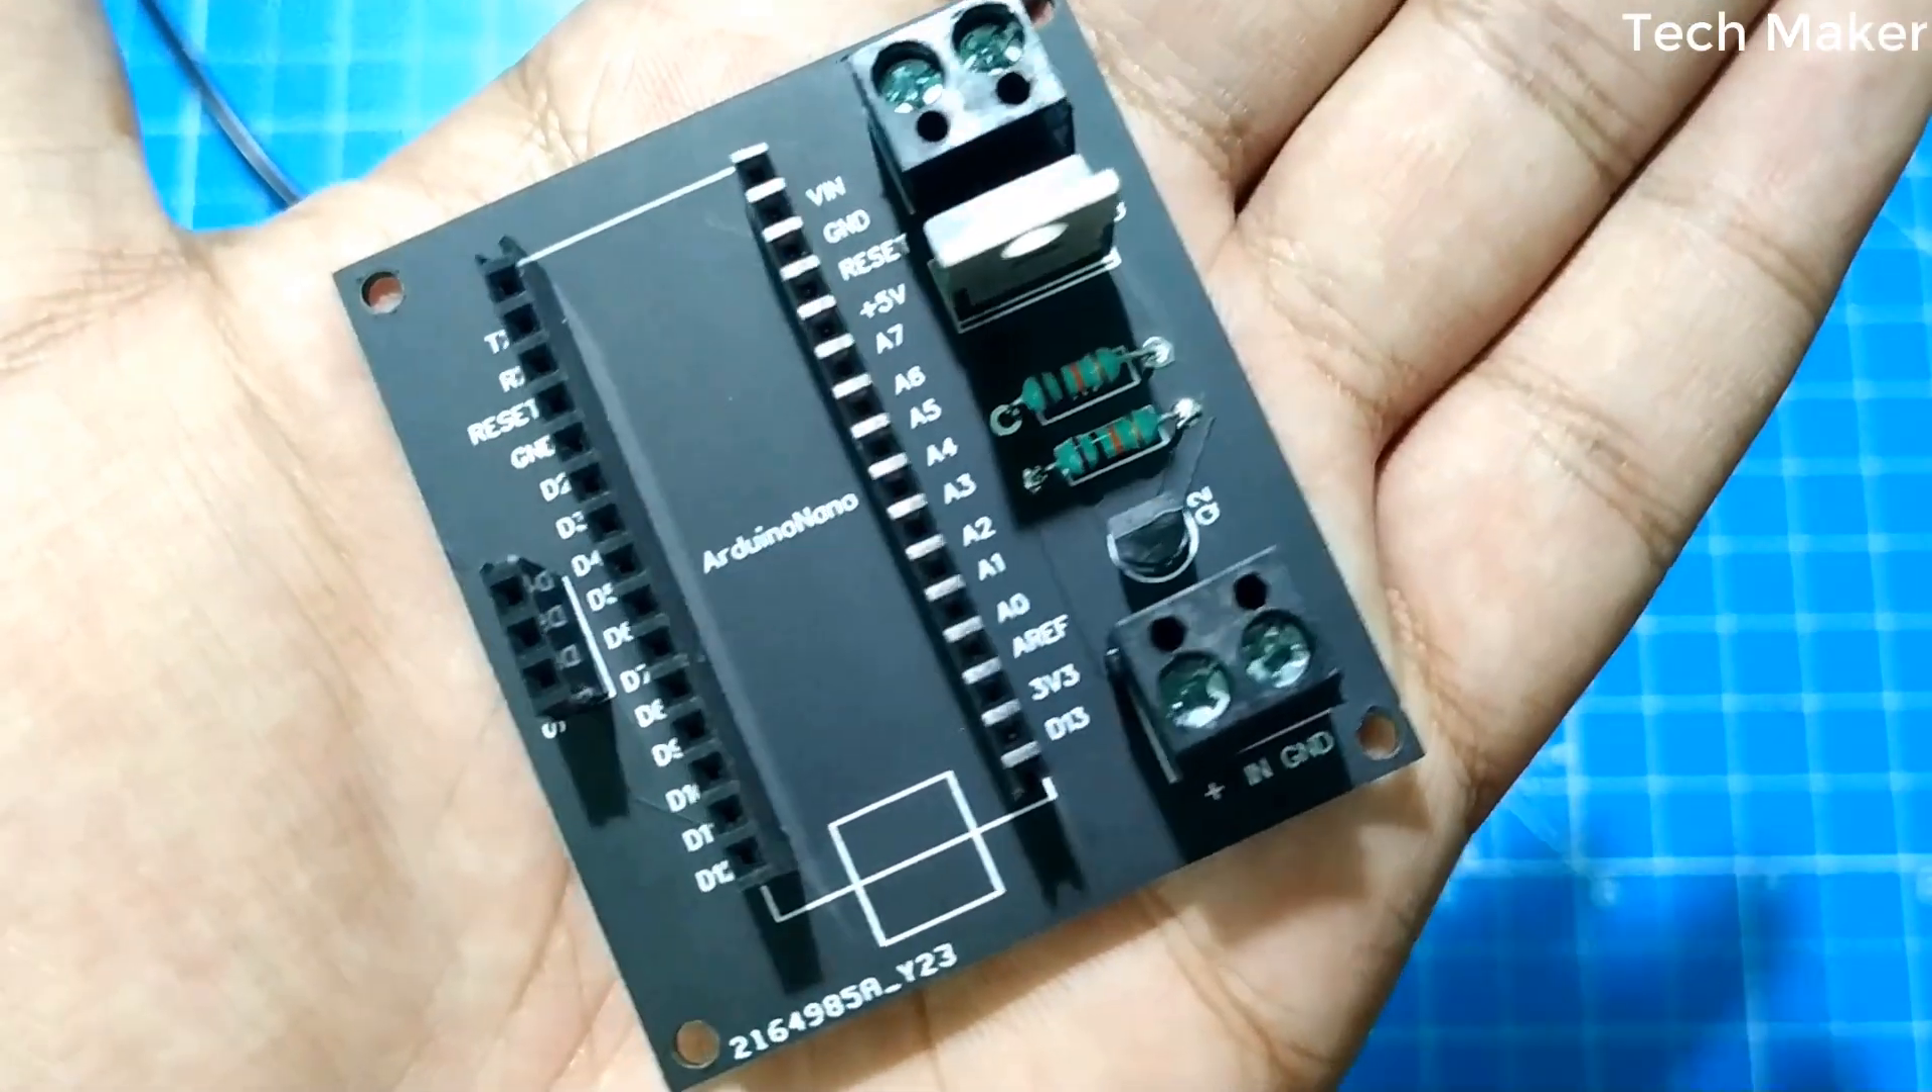Is This is how the PCB looks after assembling the components.